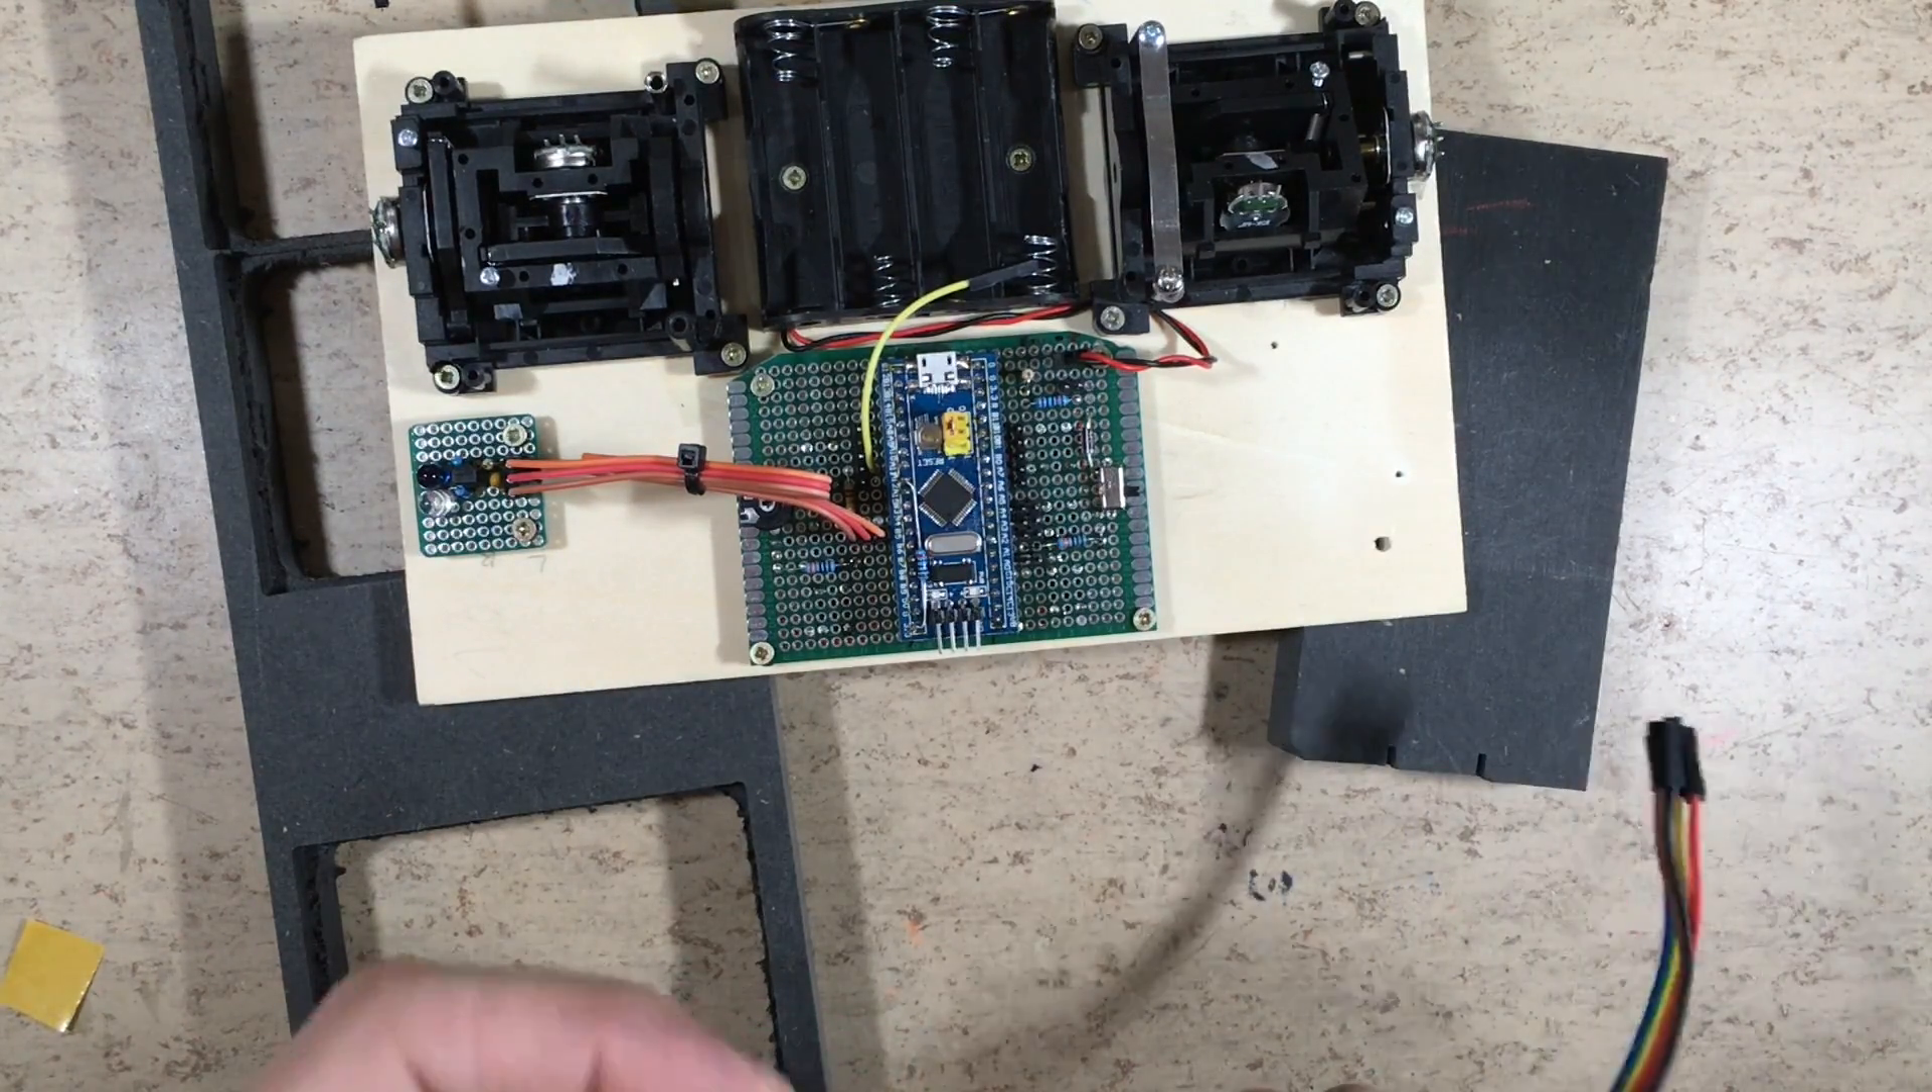Now I have wired the internal battery compartment.